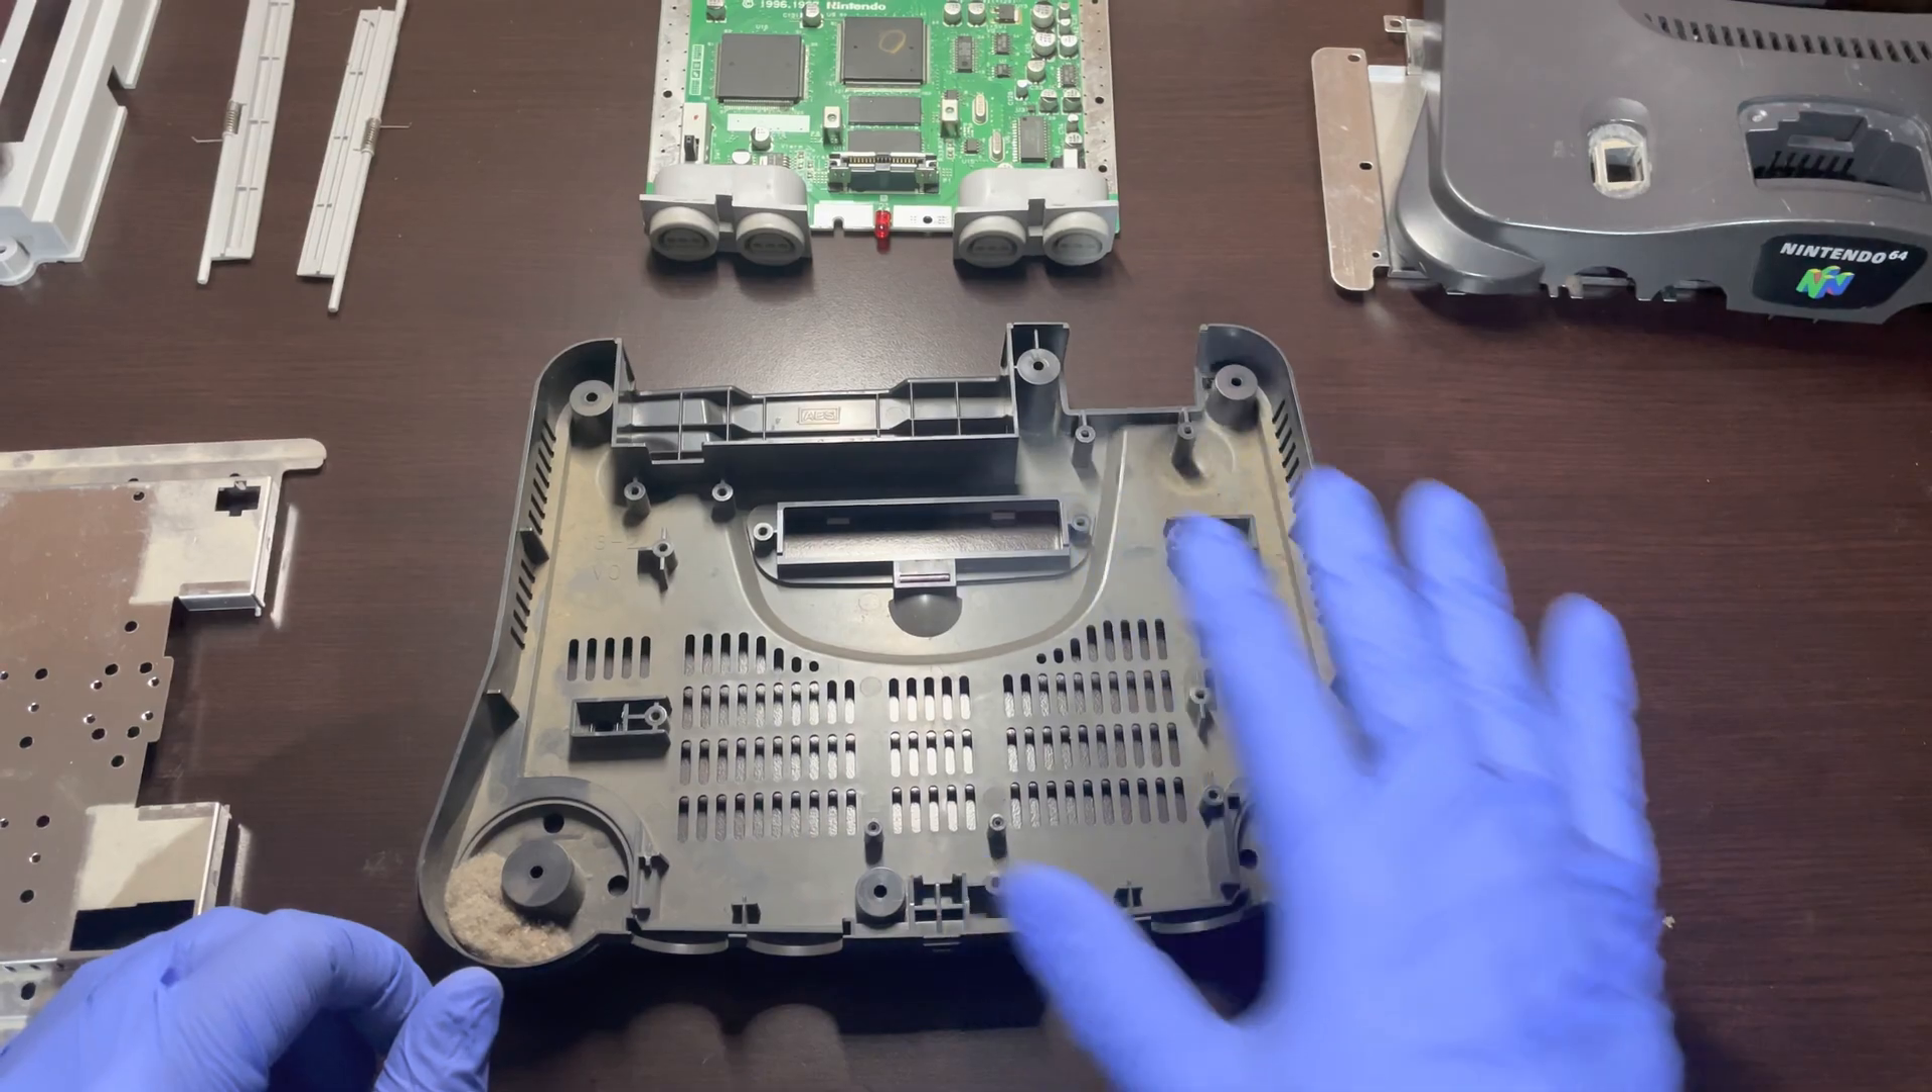Now that all the components have been removed, the next step will be to get everything cleaned out.